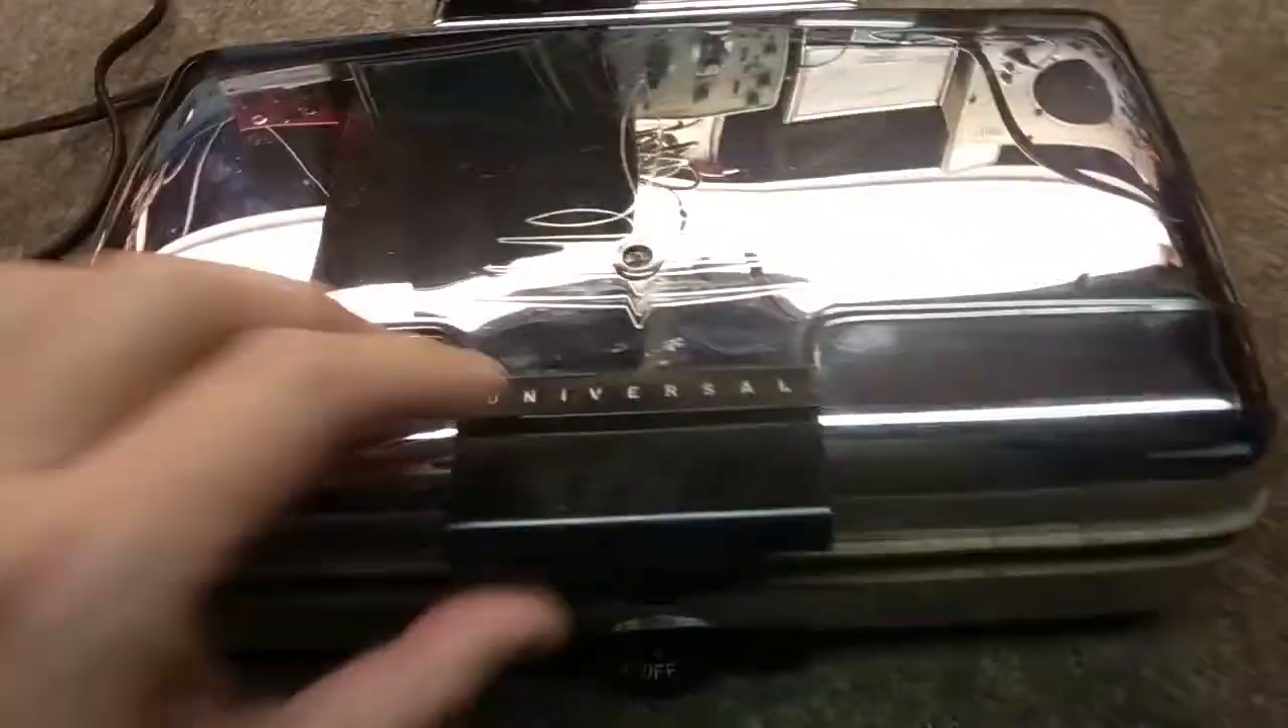I've got this universal waffle iron back together.